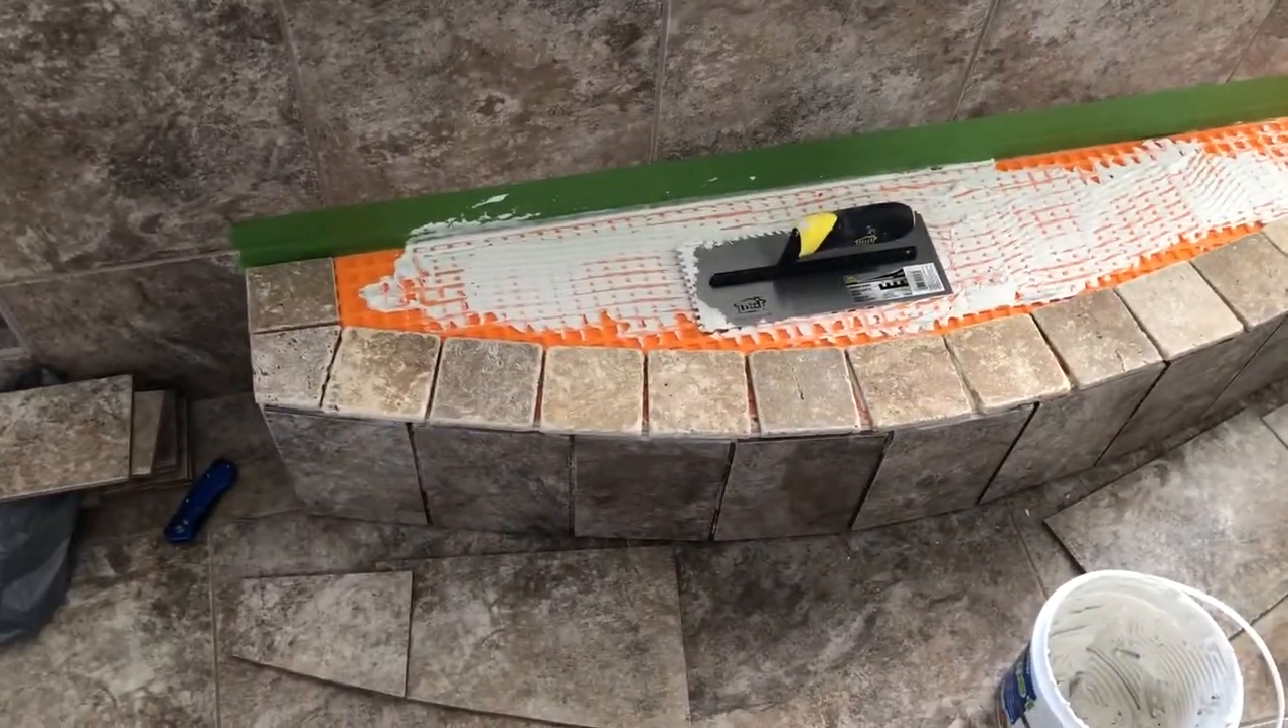I have all my tile pieces cut and I'm putting the thinset on top and I will back butter the tiles and that will be done for the tiles.